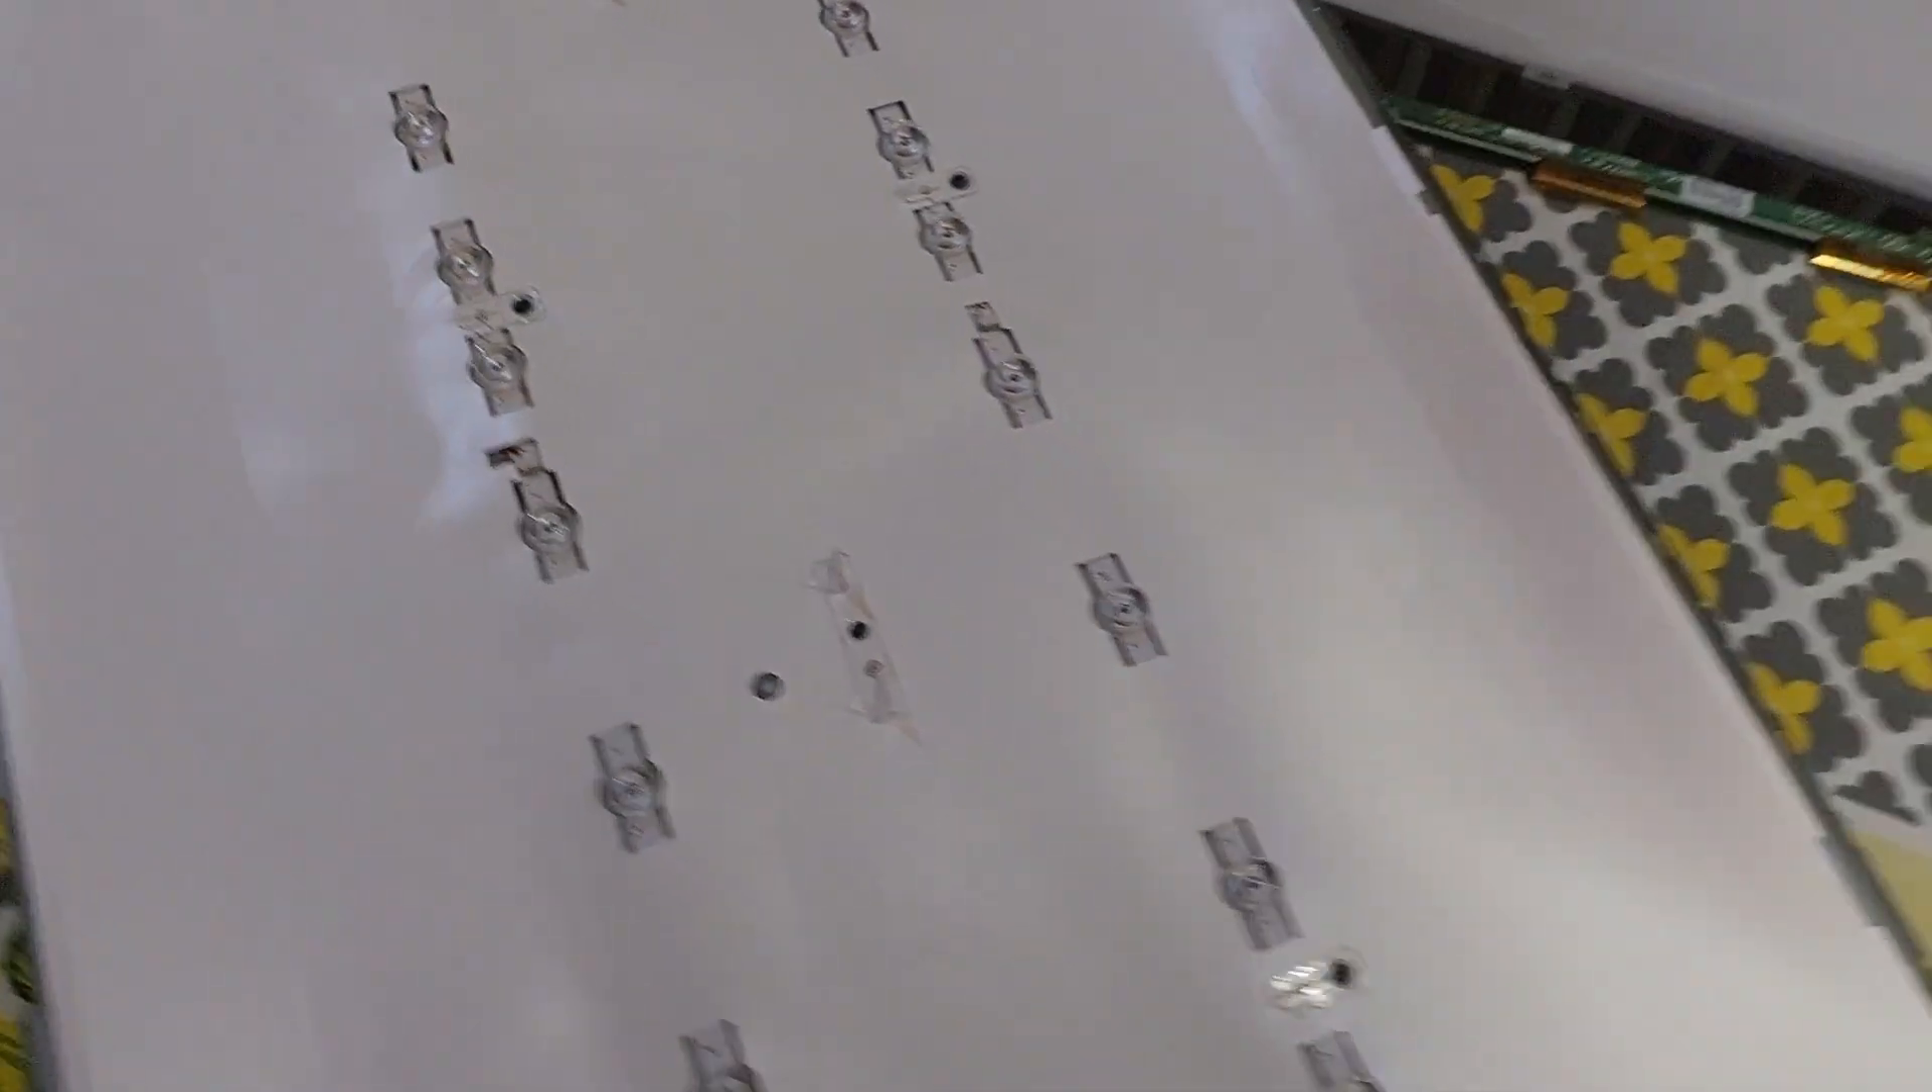यह पेपर शीट यह पेपर शीट लग गई है।